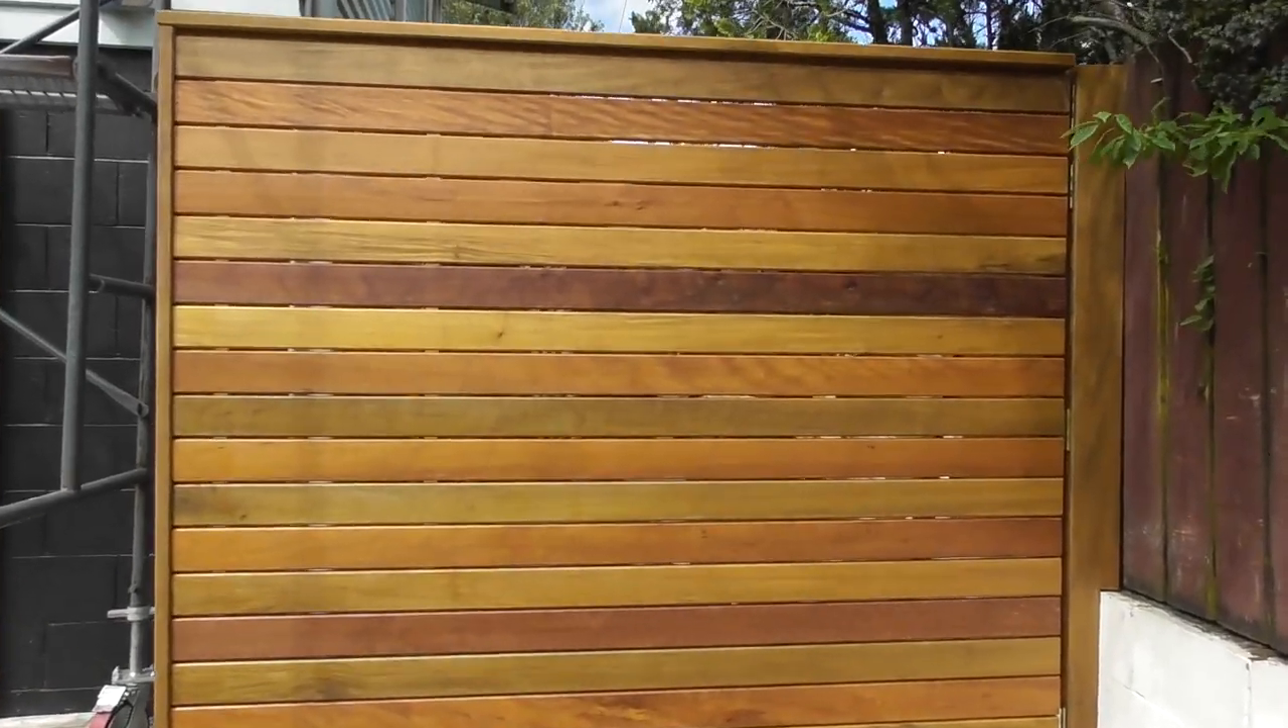So there's my screen complete. I've got my final board on.